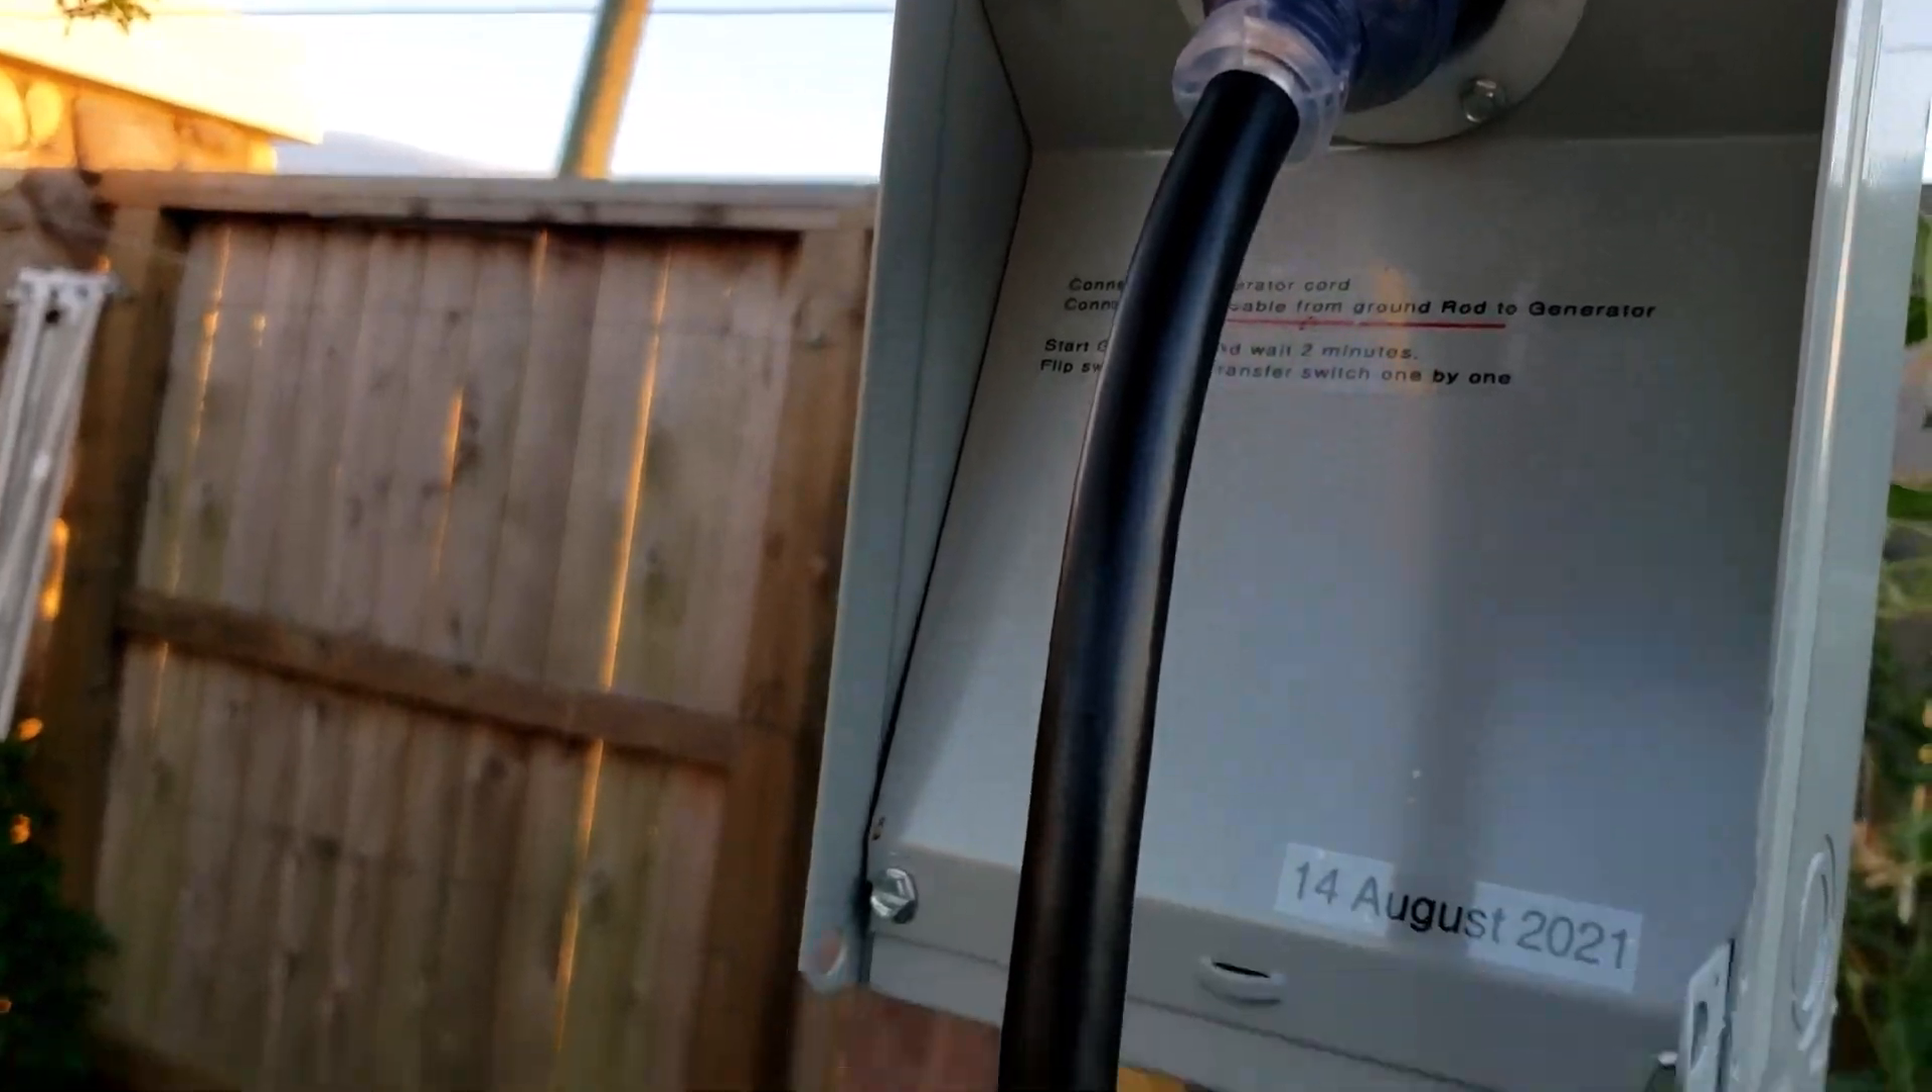Now I have connected the cable from generator to the power input.